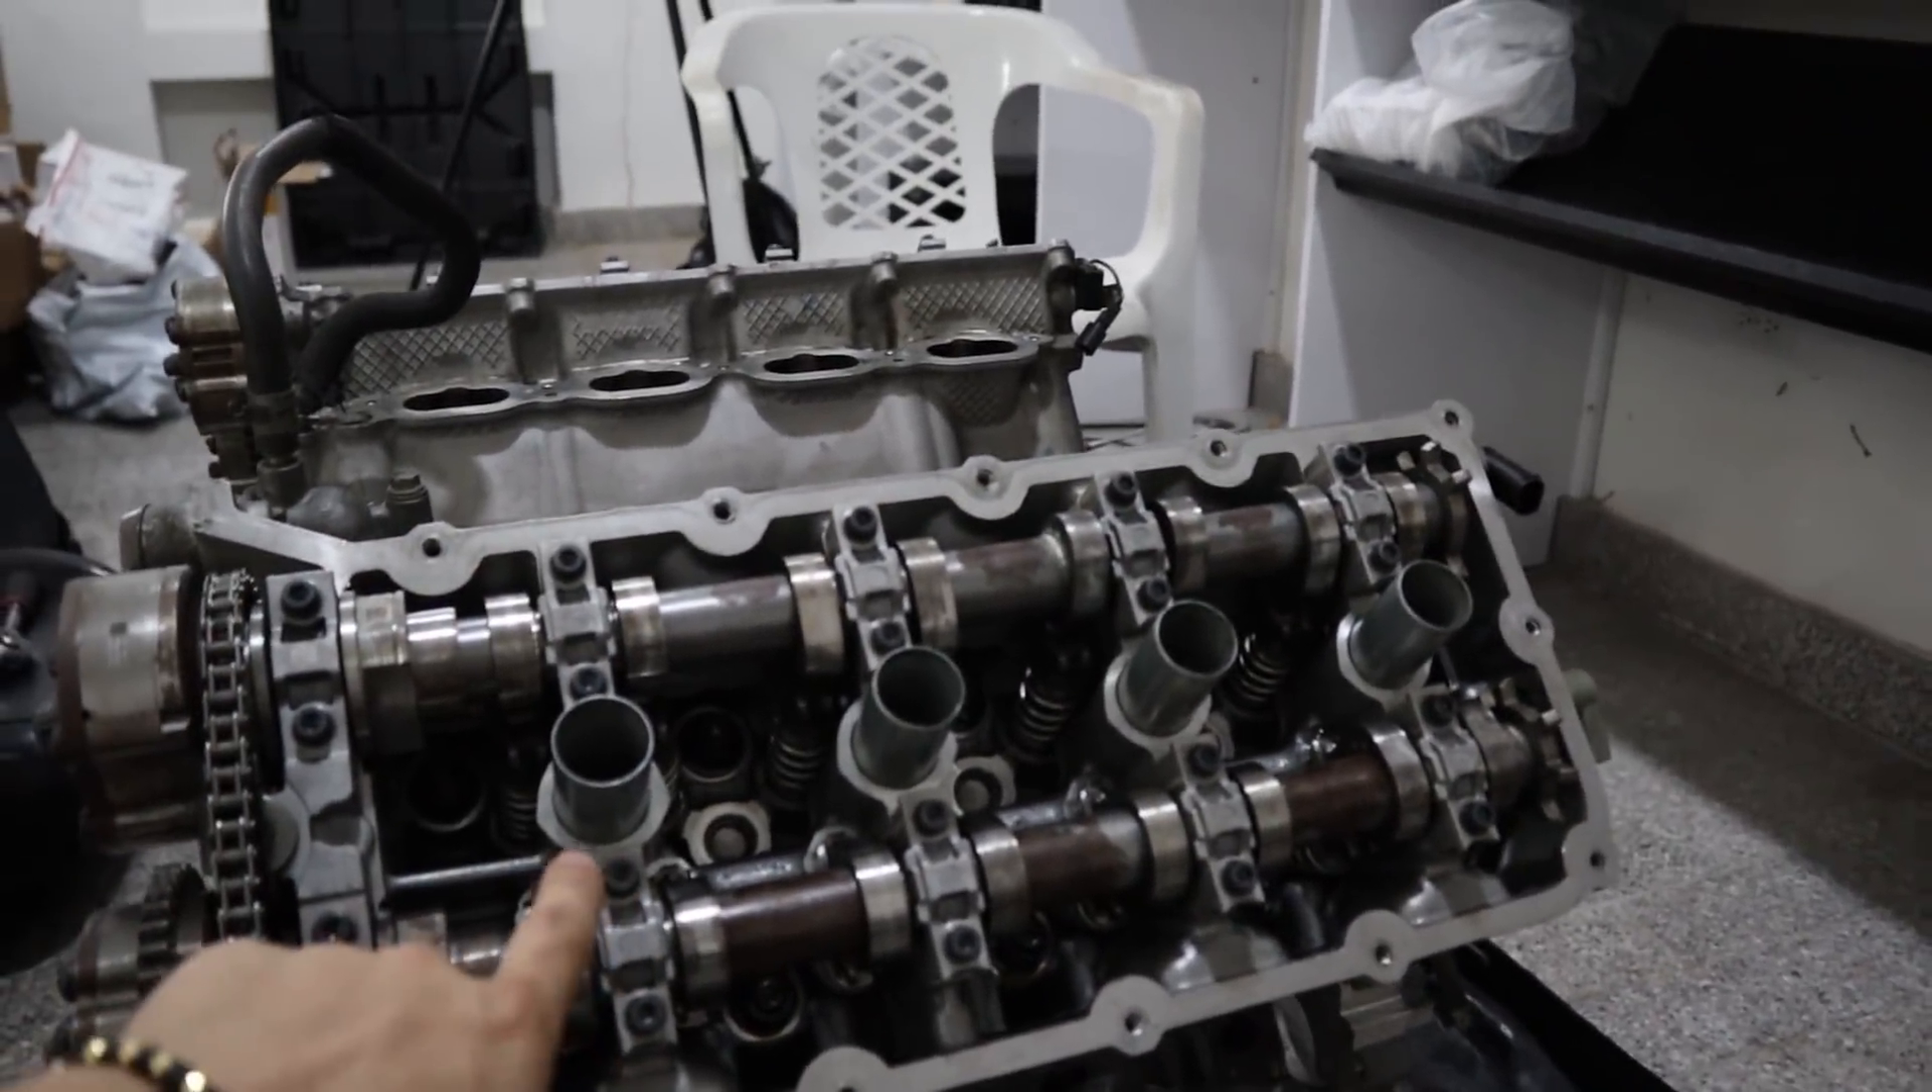Bueno ya por acá tenemos listos los árboles de levas ya colocados.